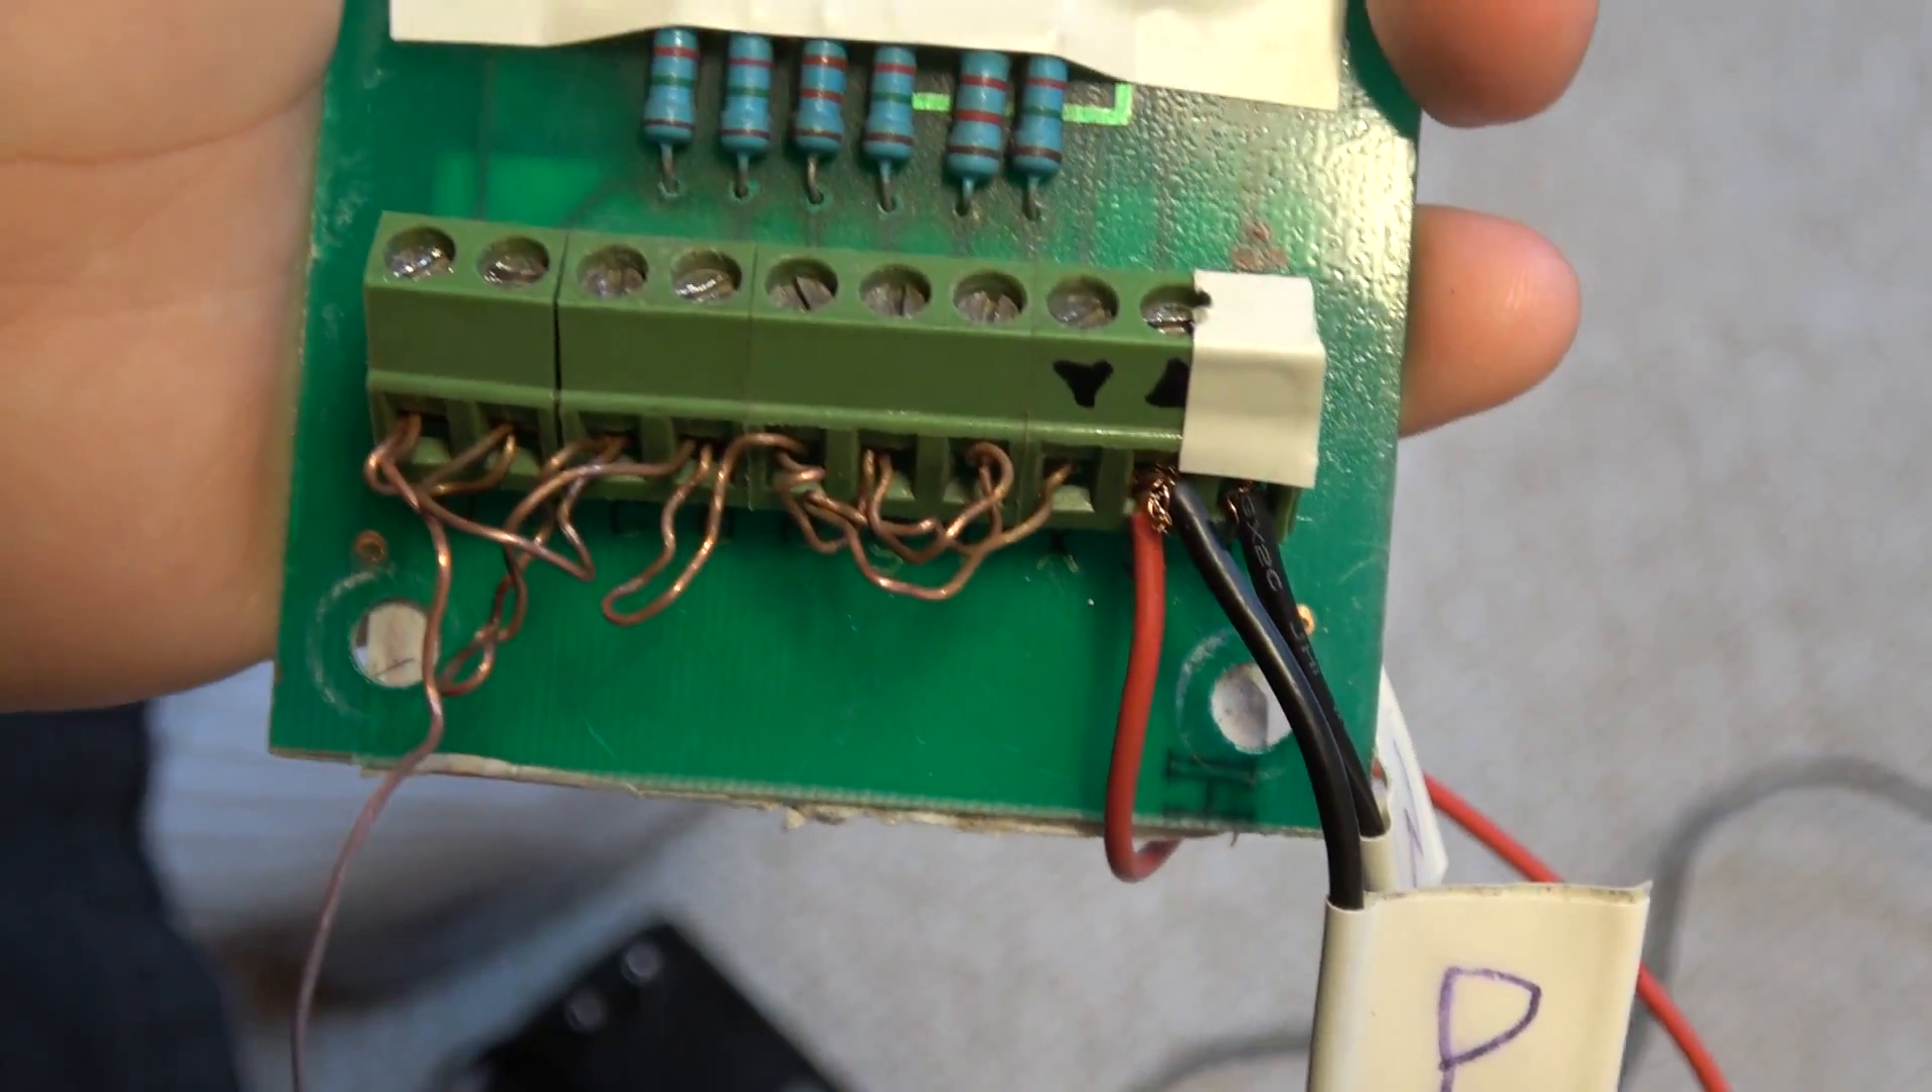All right finally got all the wires put on there see I wired everything up and now let's hook it on and see what happens.